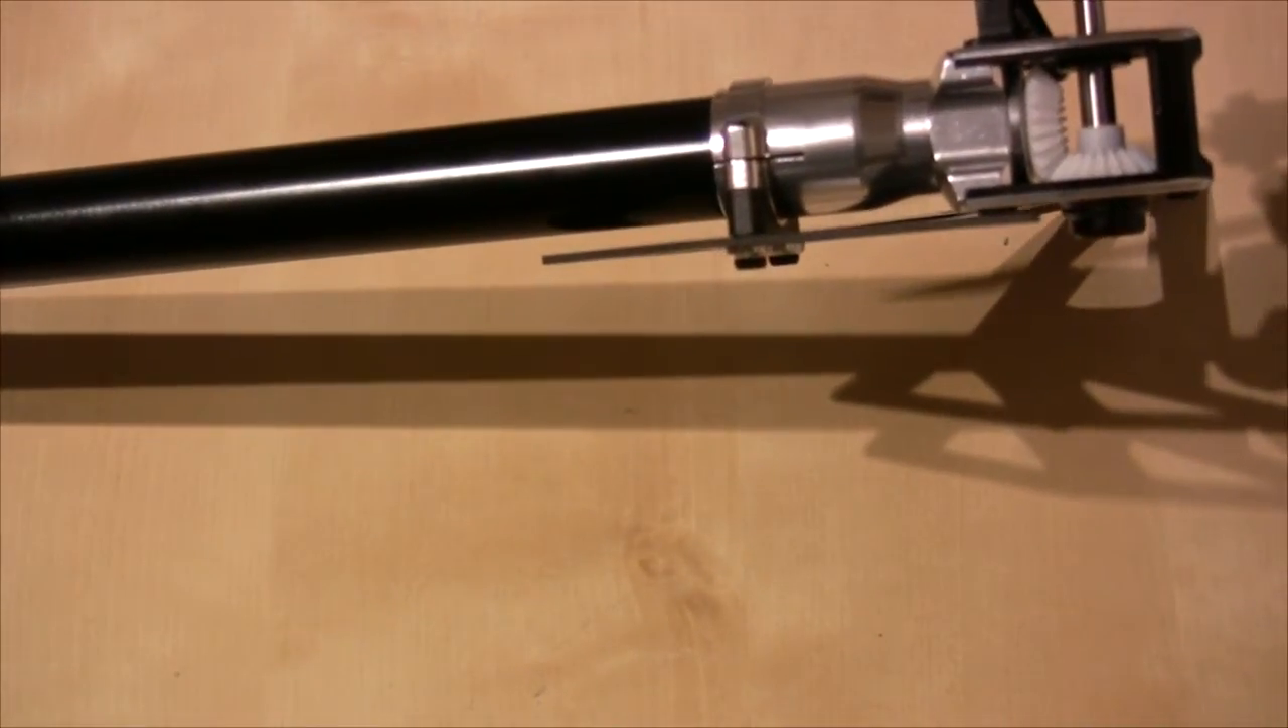So that's the gearbox bolted on the back.